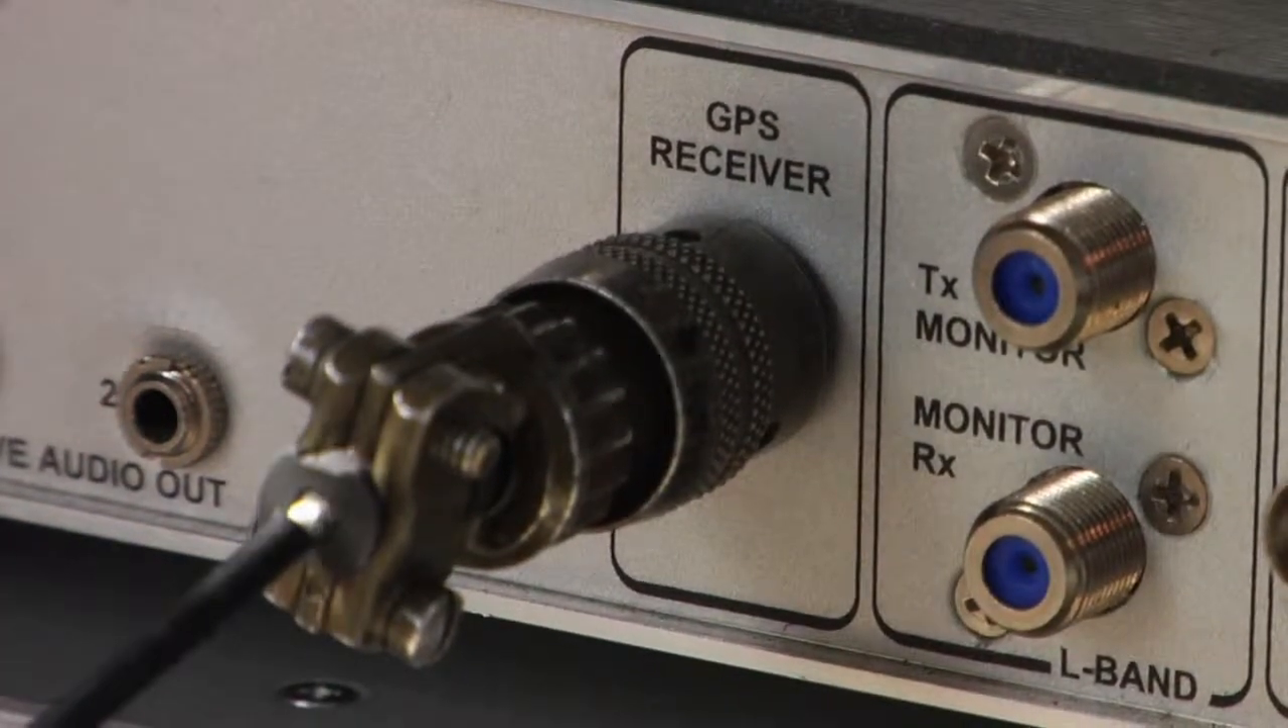So our gps is now connected.